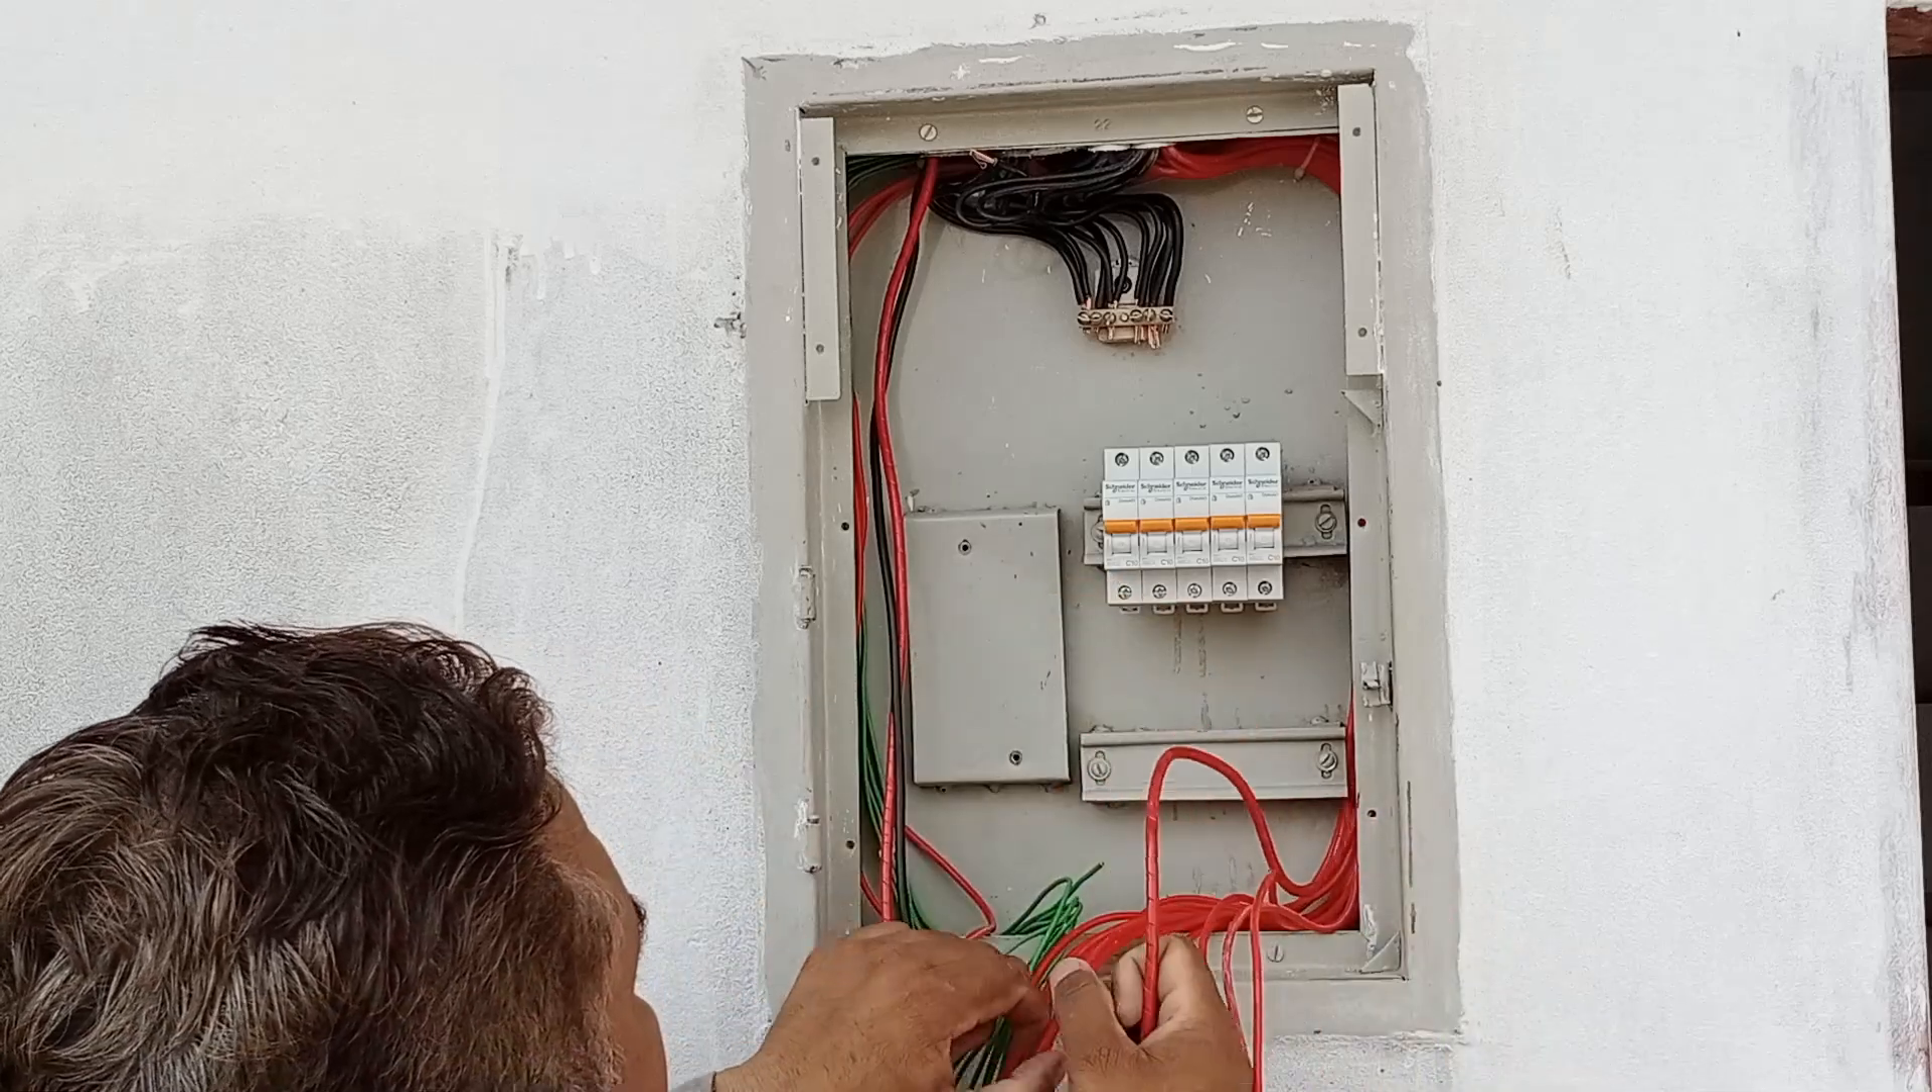As you can see, one column of breakers has been installed, with five breakers in this column, and the remaining breakers will be installed below it.